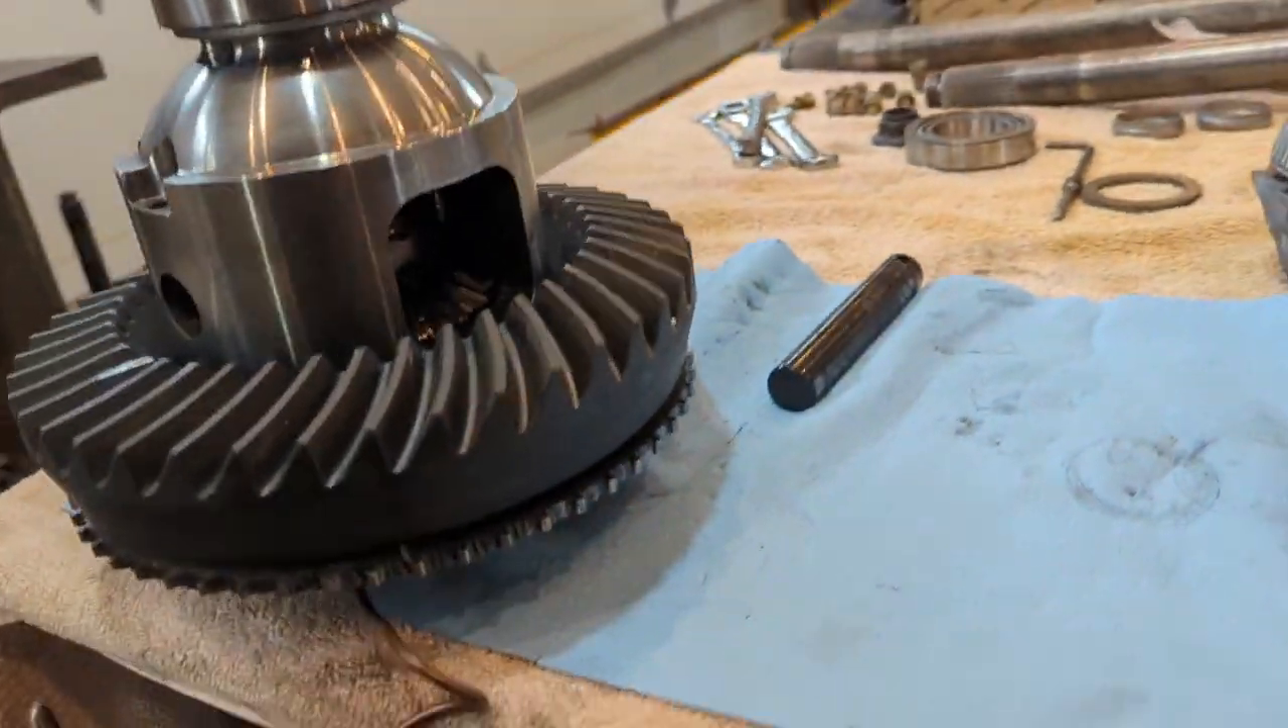We already have the ring gear put on the locker.